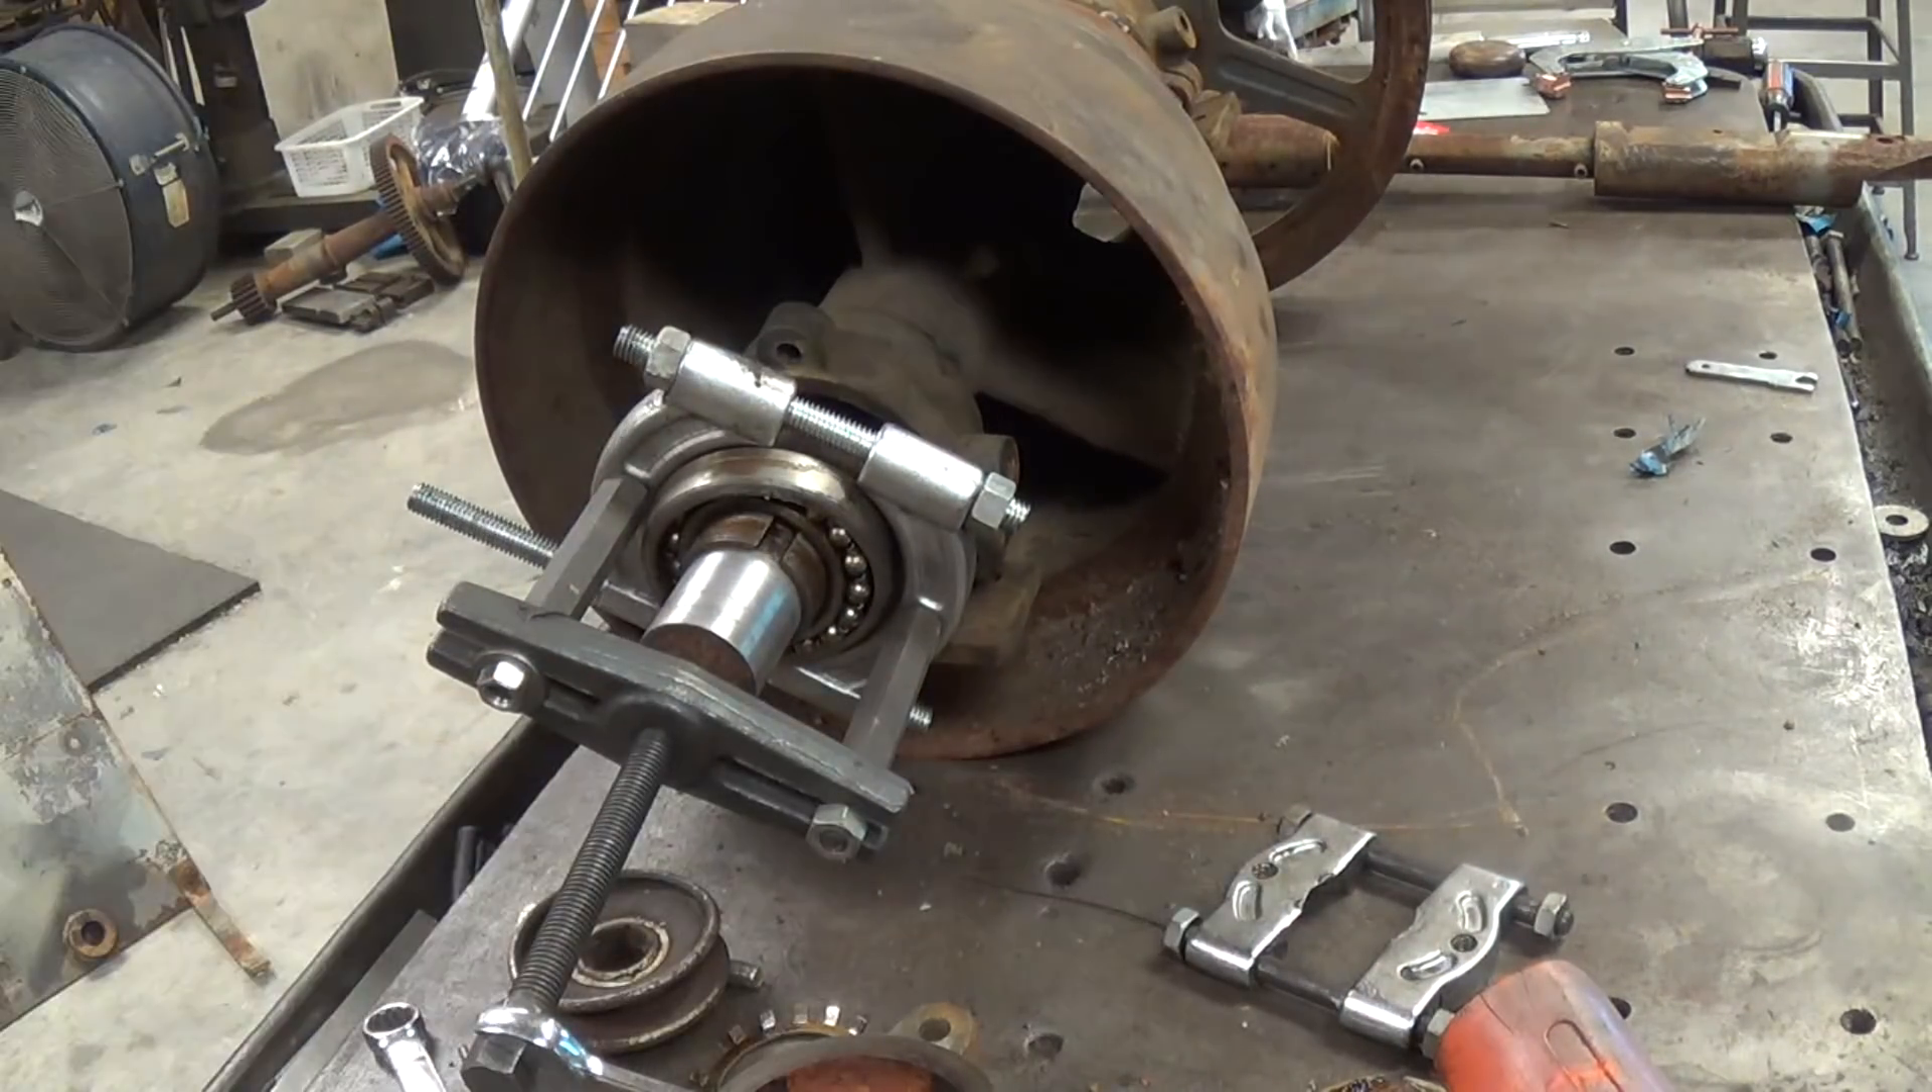All right guys, so what we're doing now is I've got a bearing splitter set up and we're going to try to pull this bearing off.